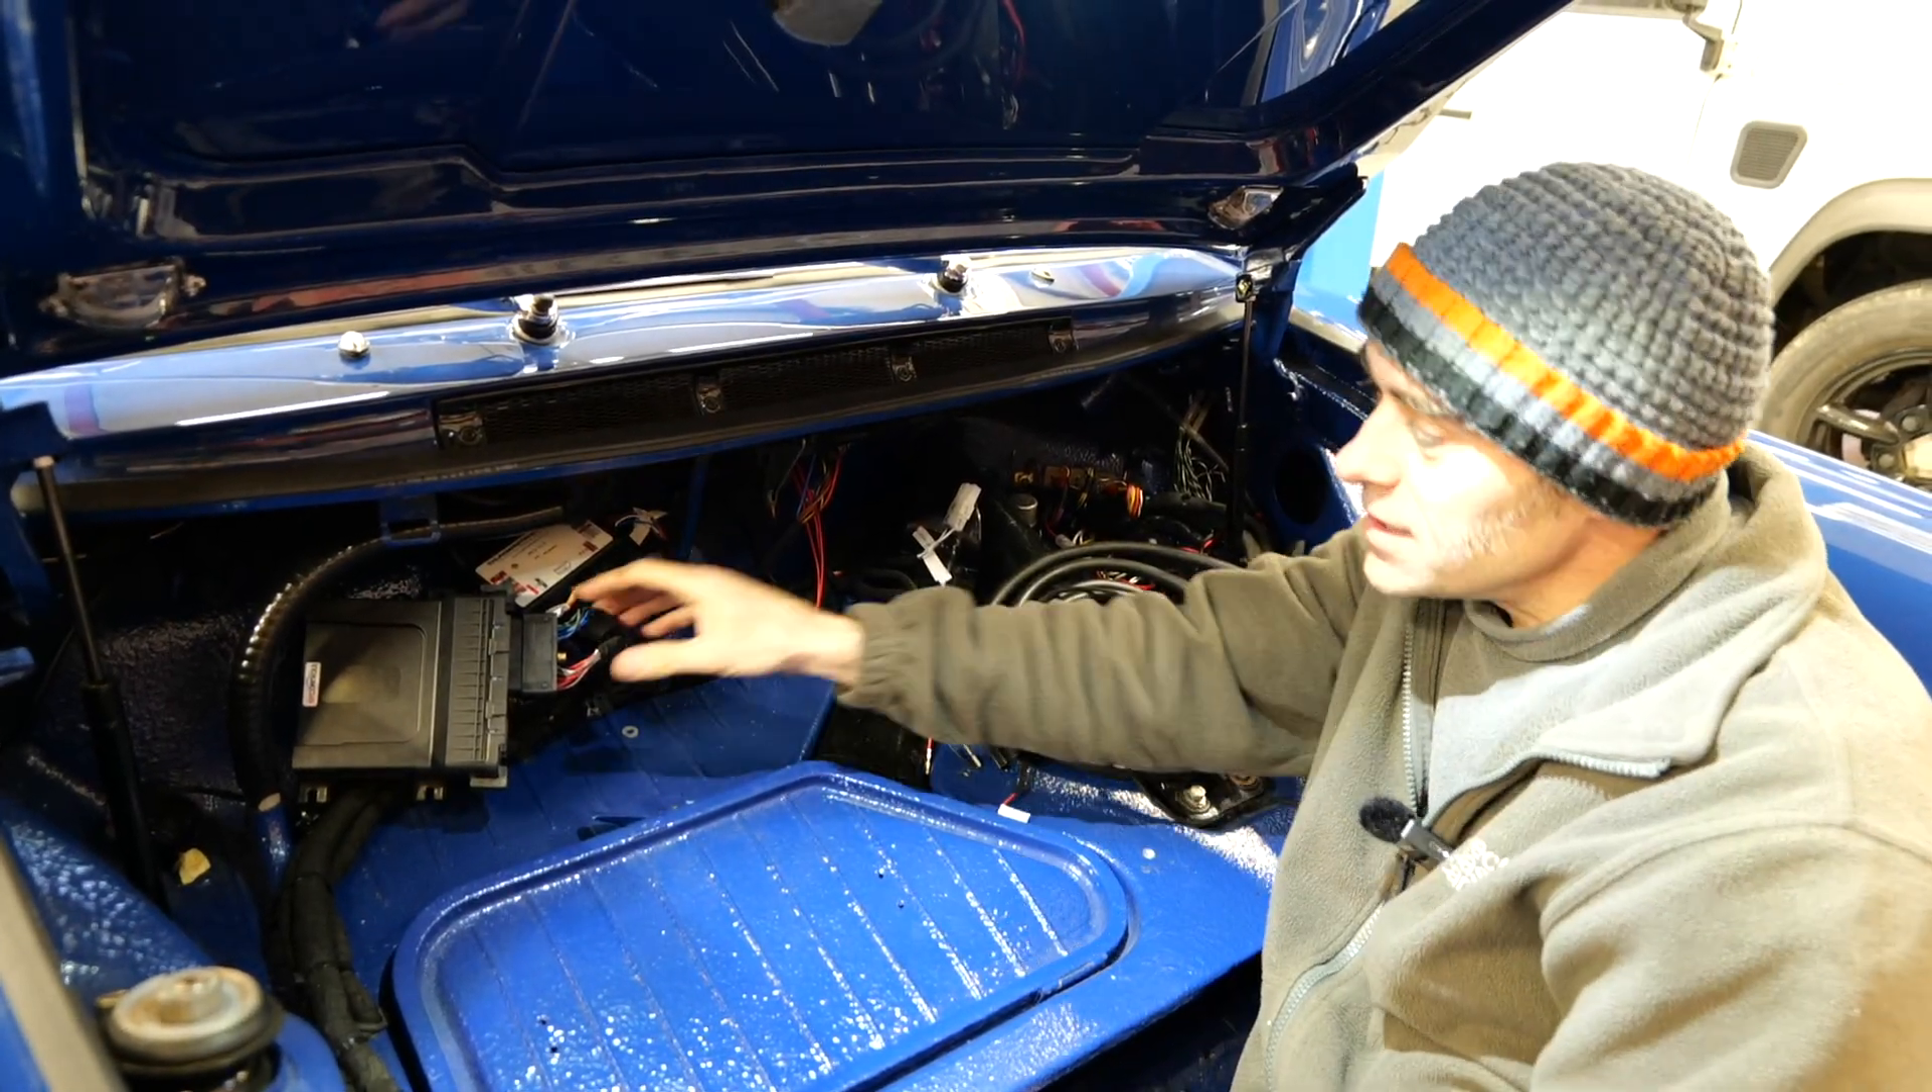Now, it's fair to say this conversion is not complete yet because, as you can see, it's got cables still hanging around the place.